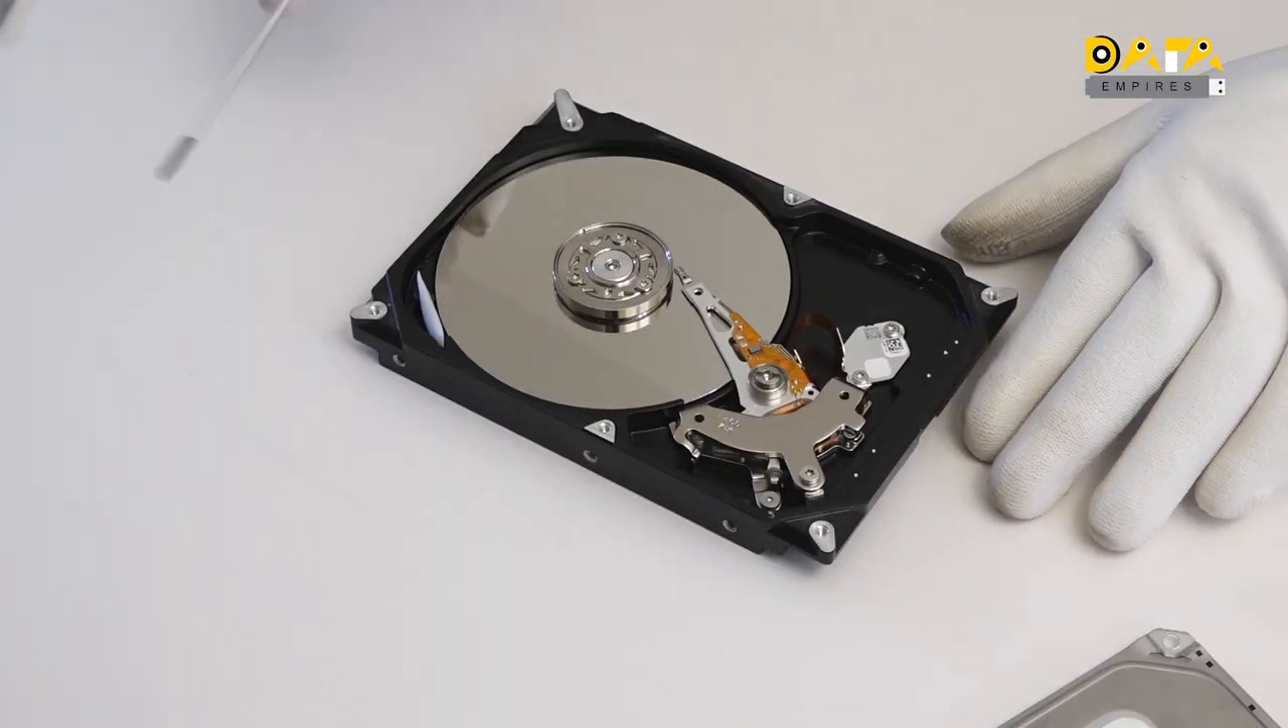After opening the top cover, we can see the internal mechanical structure of the hard disk.